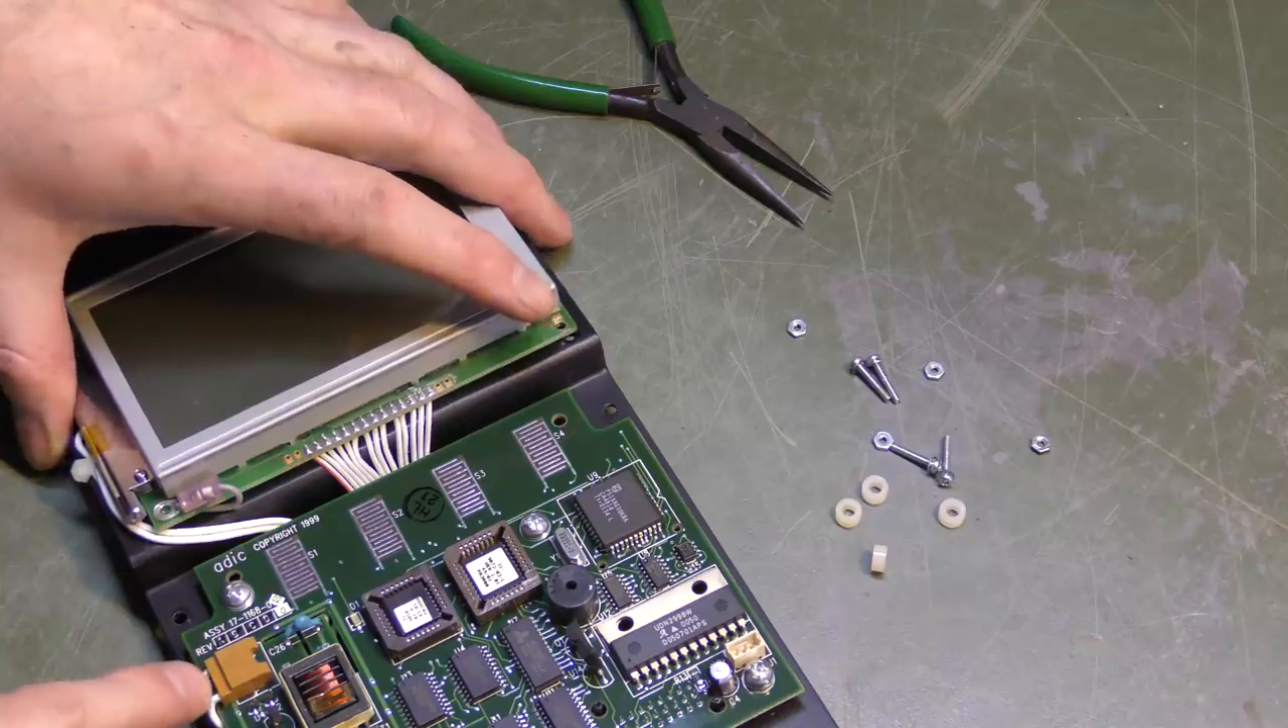I do have the display loose now but I found that it's connected through this connector and that connector.